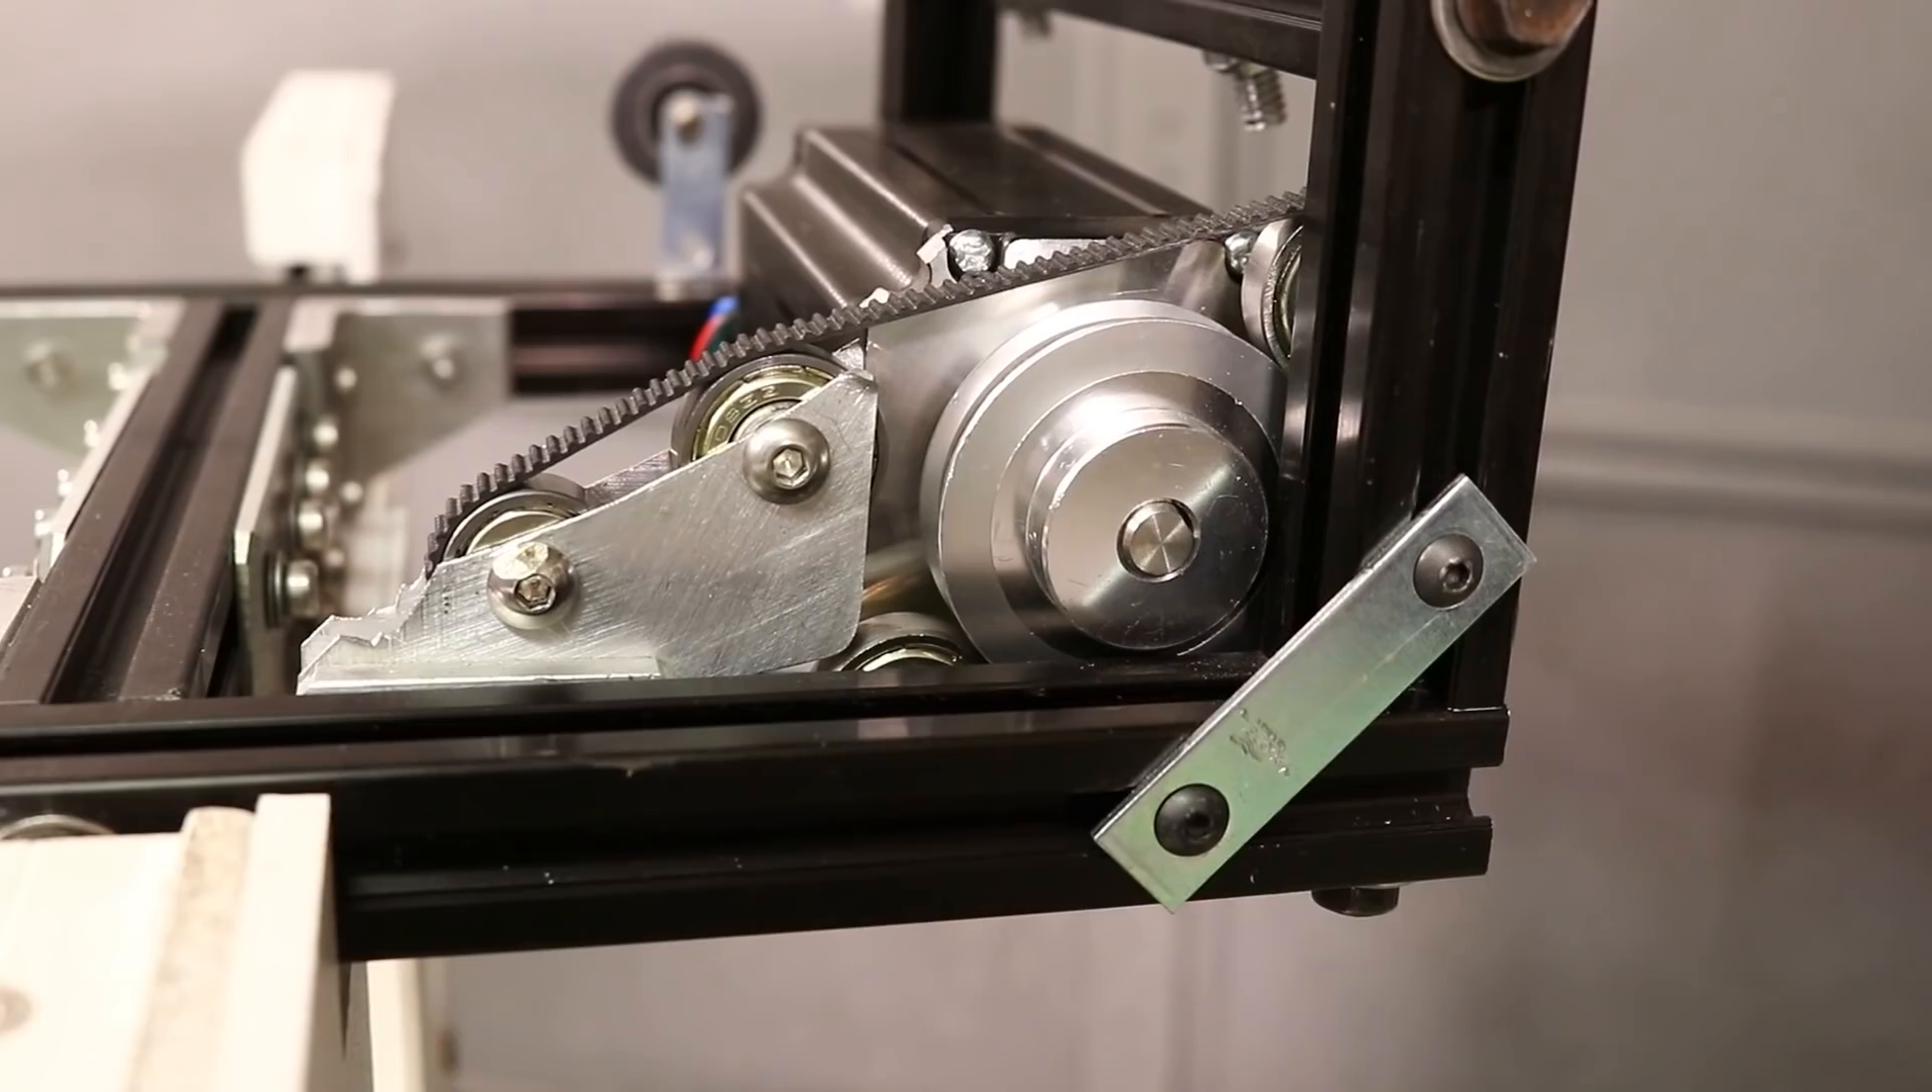And the drive system is complete and installed also.